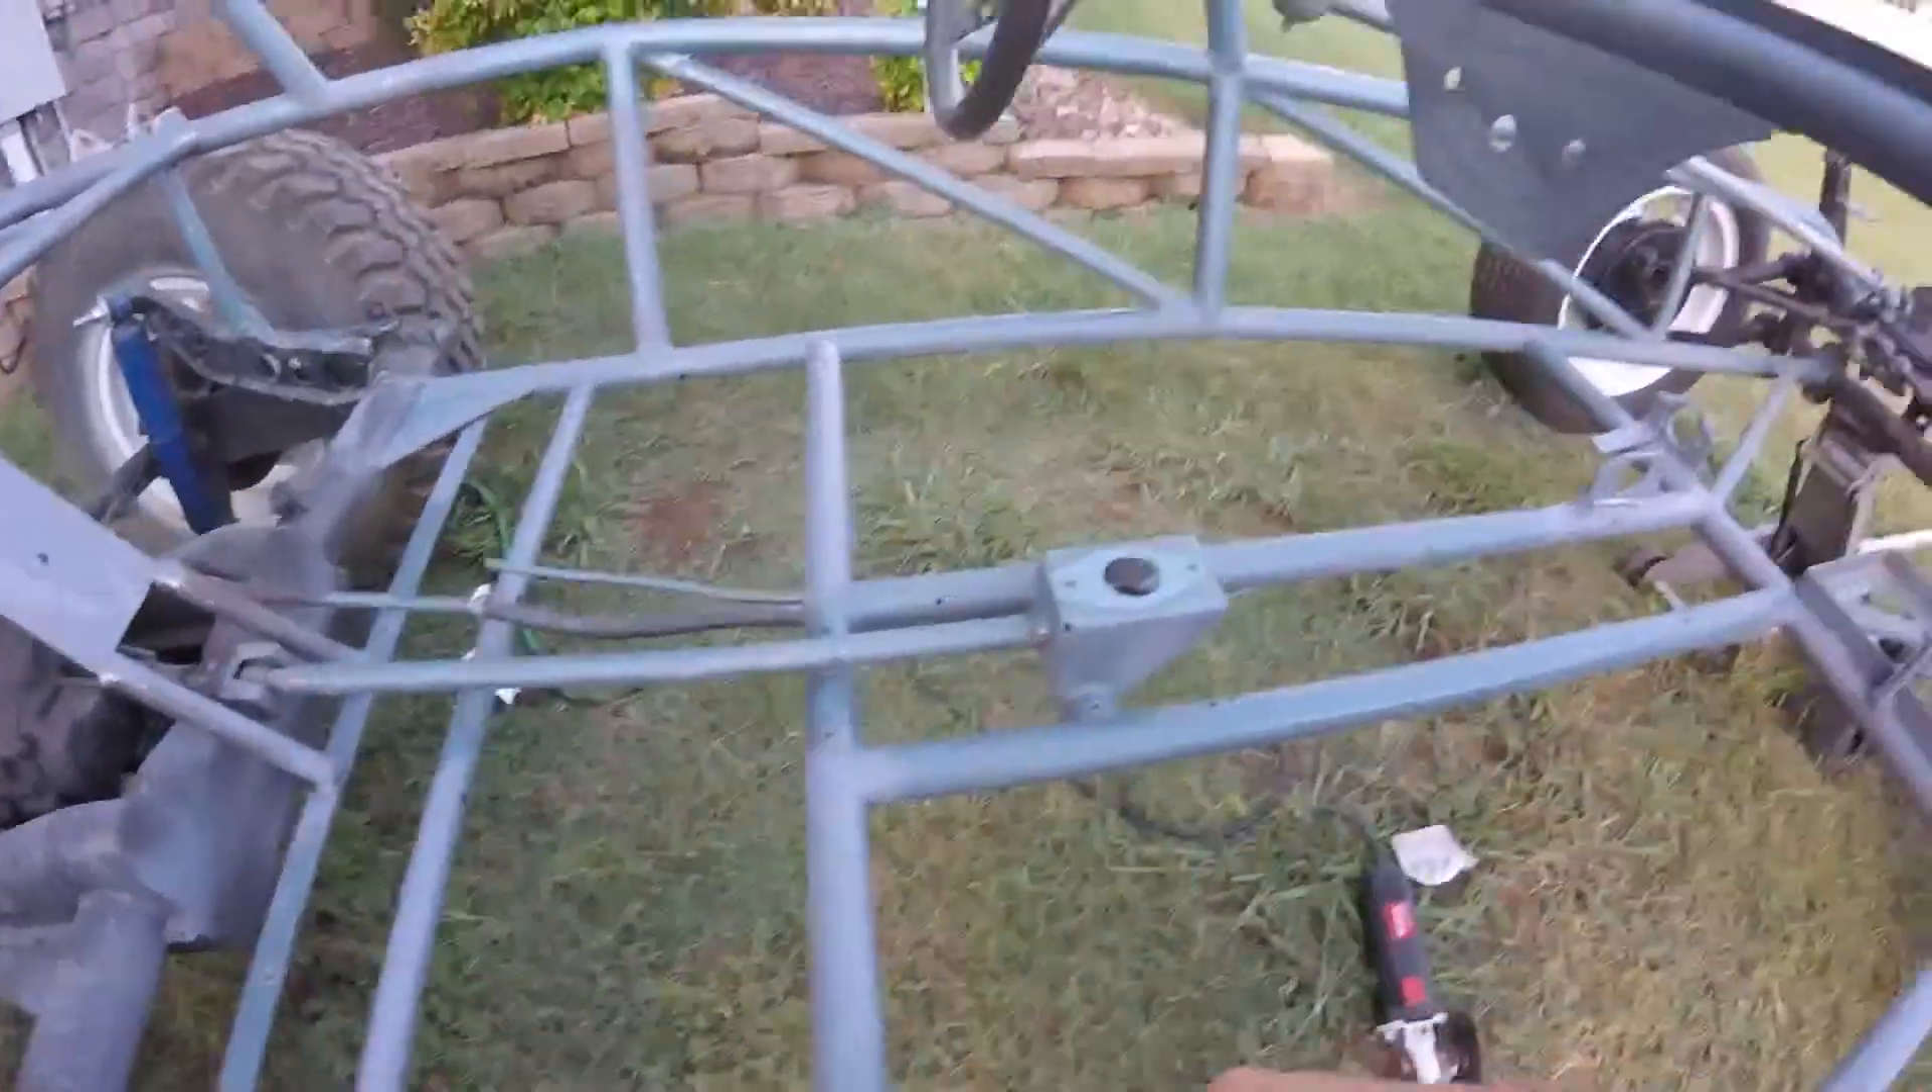I did end up removing the floor pan there.